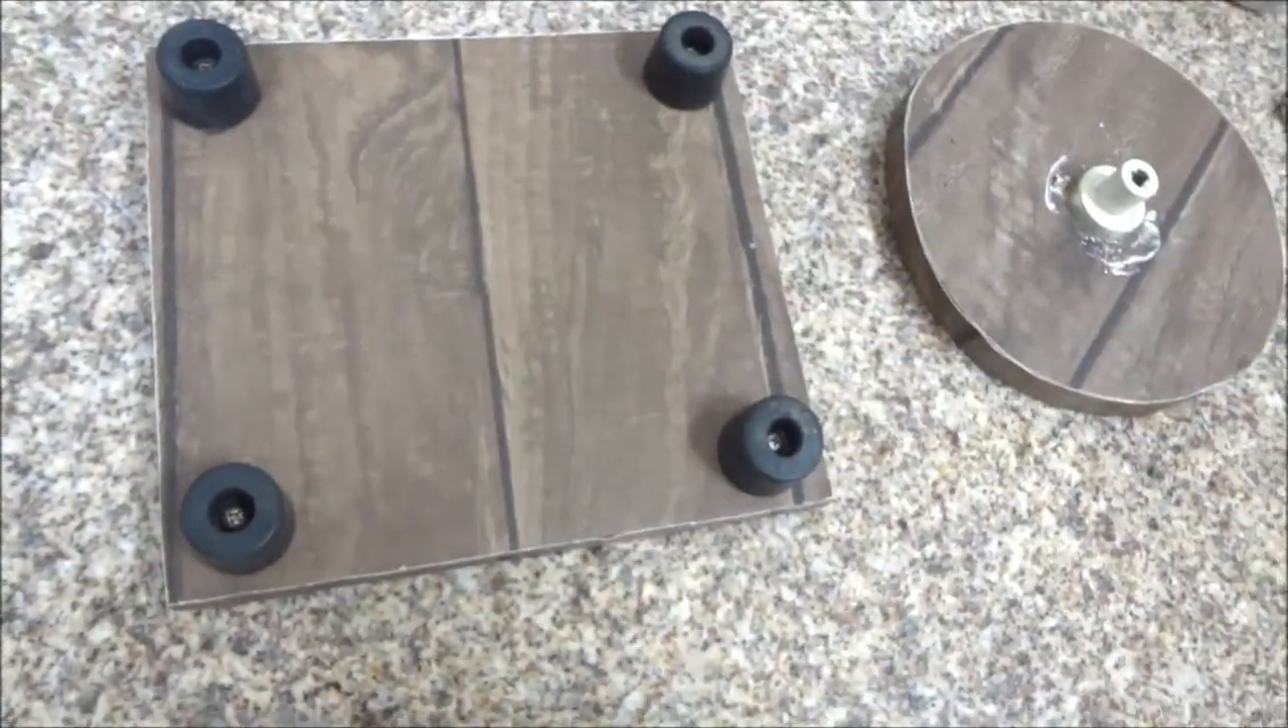Muito bem, já fixamos aqui os pés de borracha.